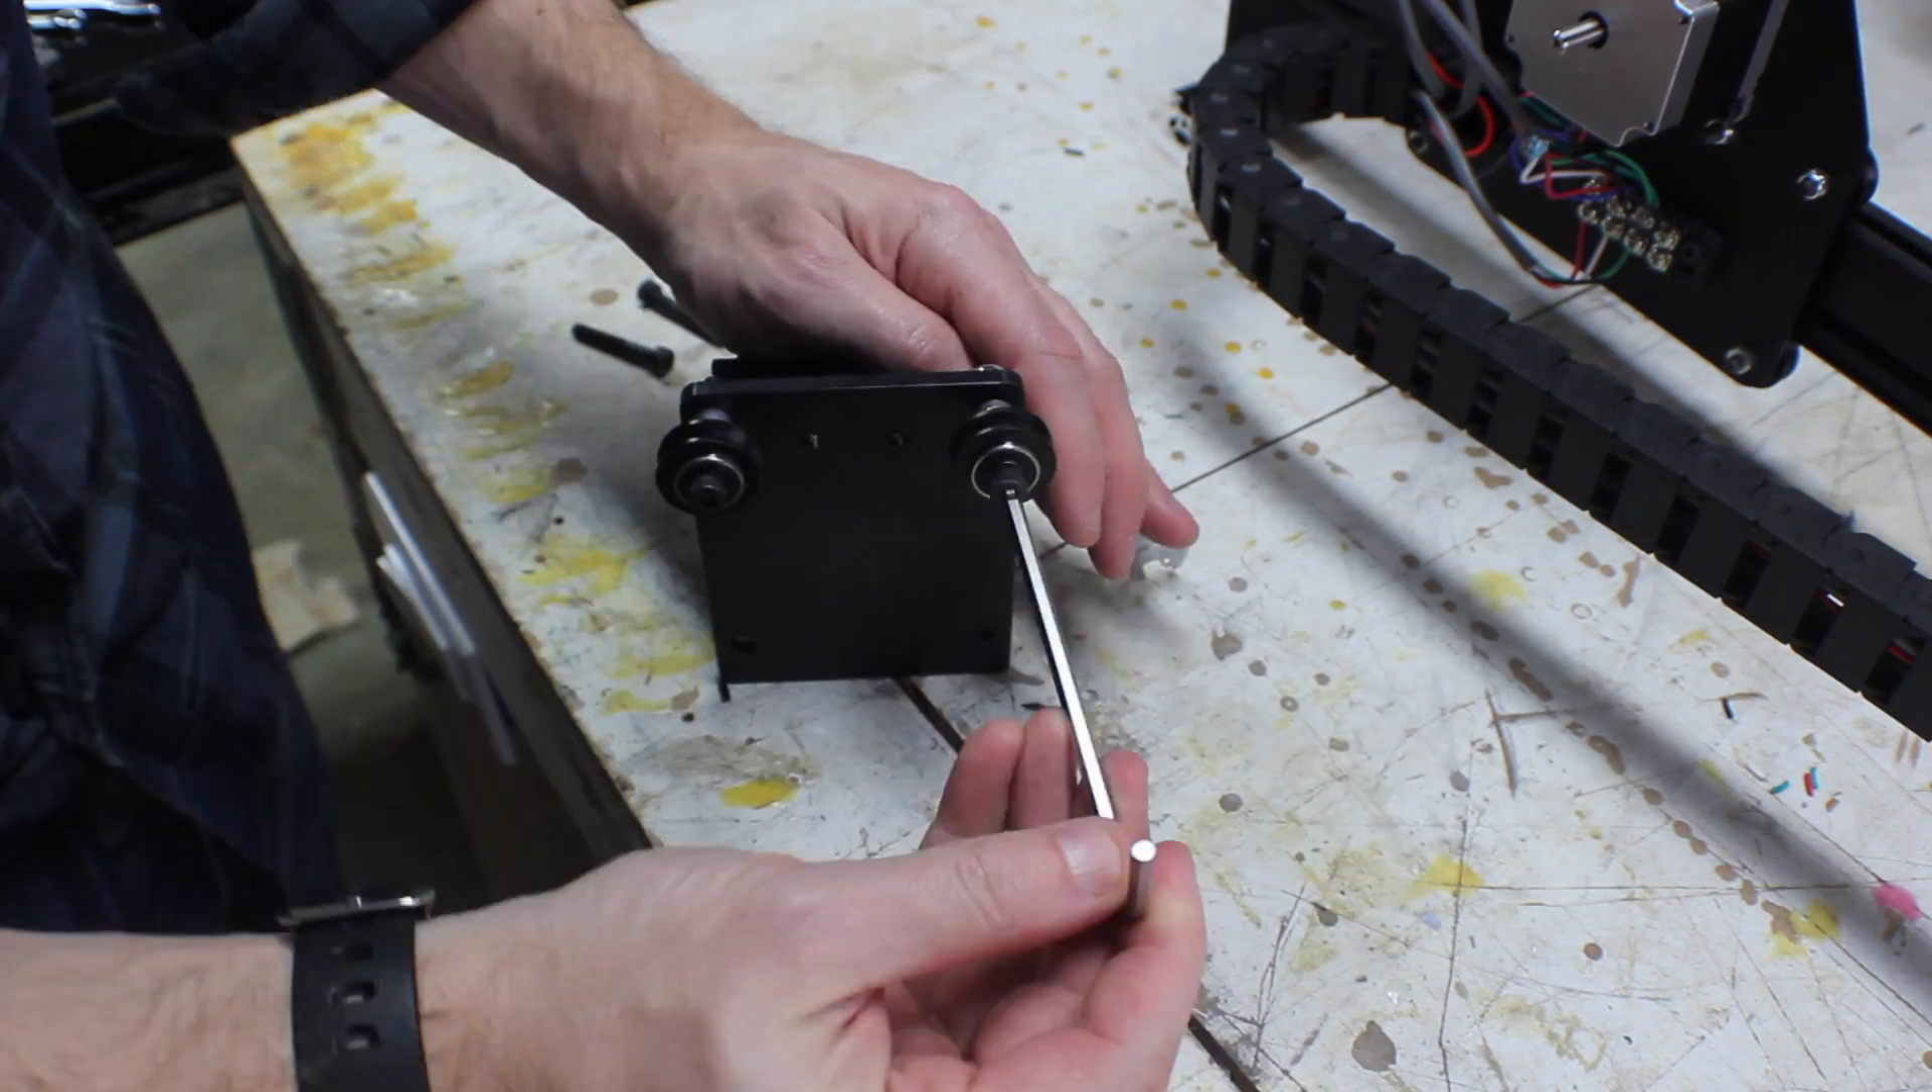The Z carriage is assembled about the same way as the end plates and the X carriage. There's V wheels with standoffs and they're bolted on.